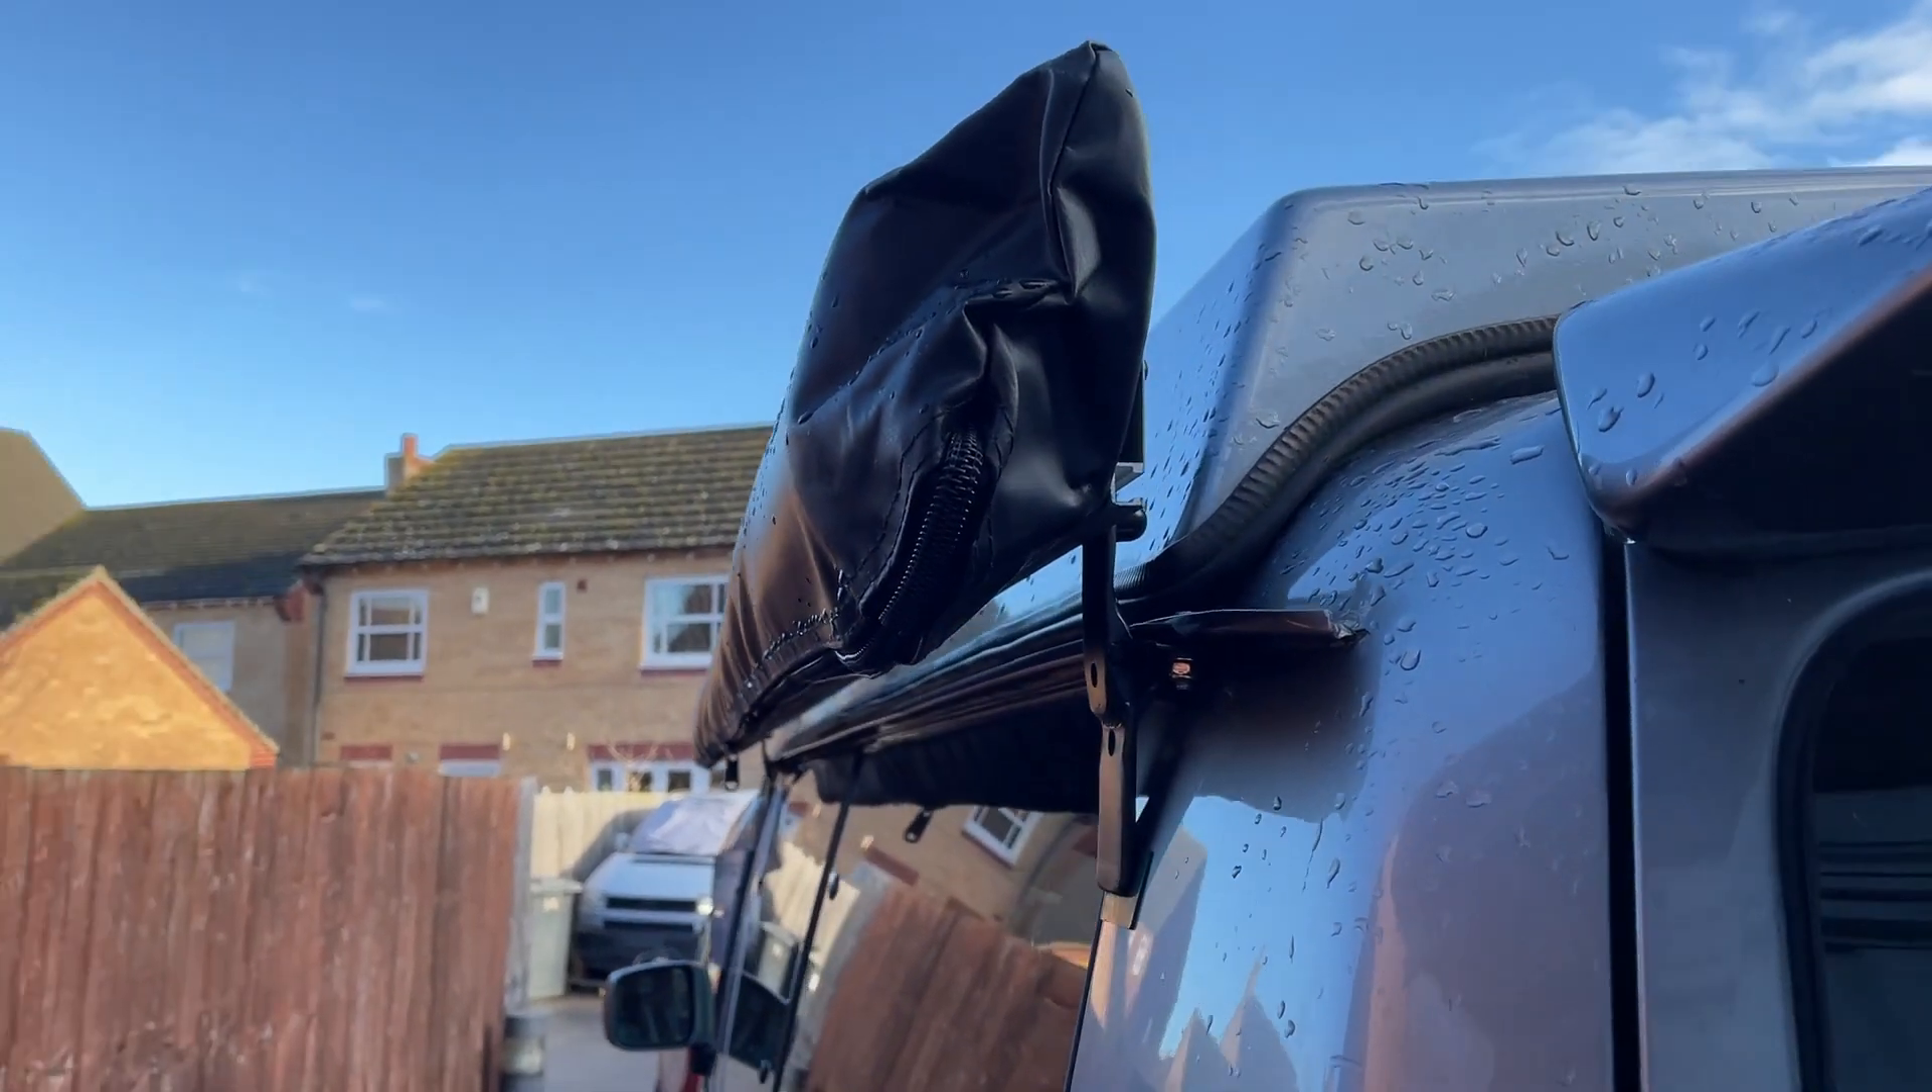I've got the canopy on the side of the van.